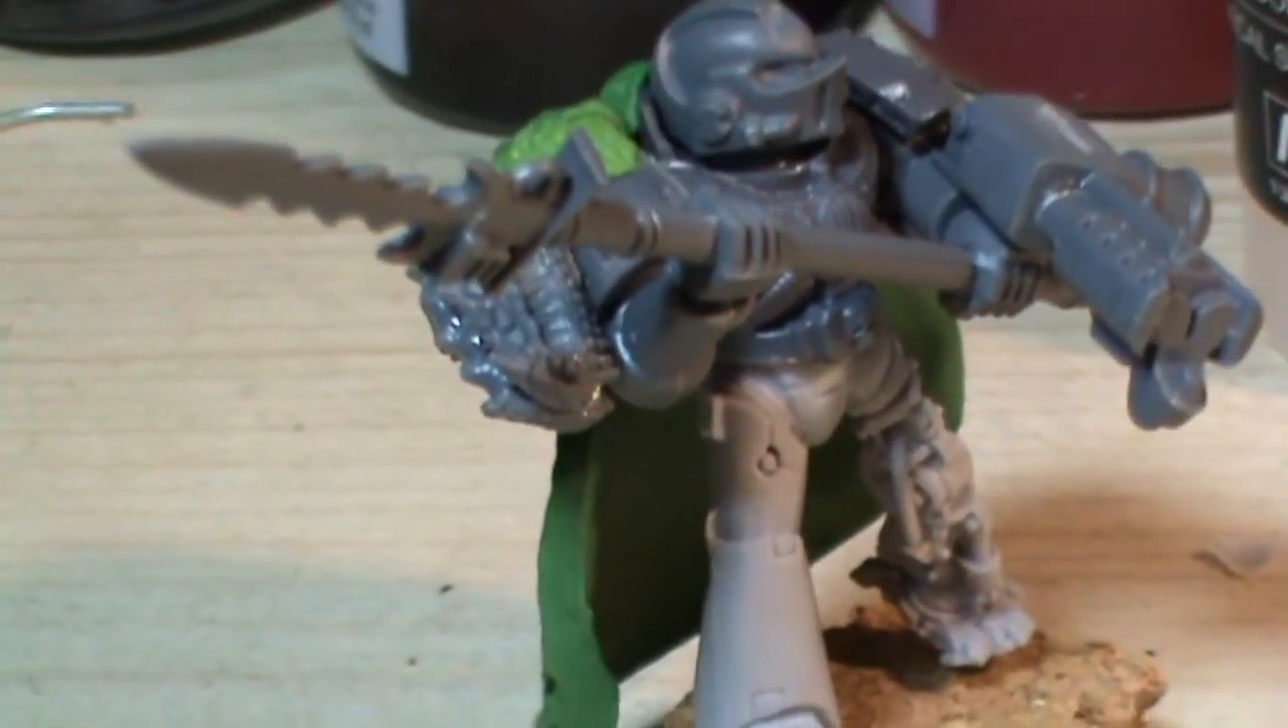At the end of the halberd, I now have a spear head on it.